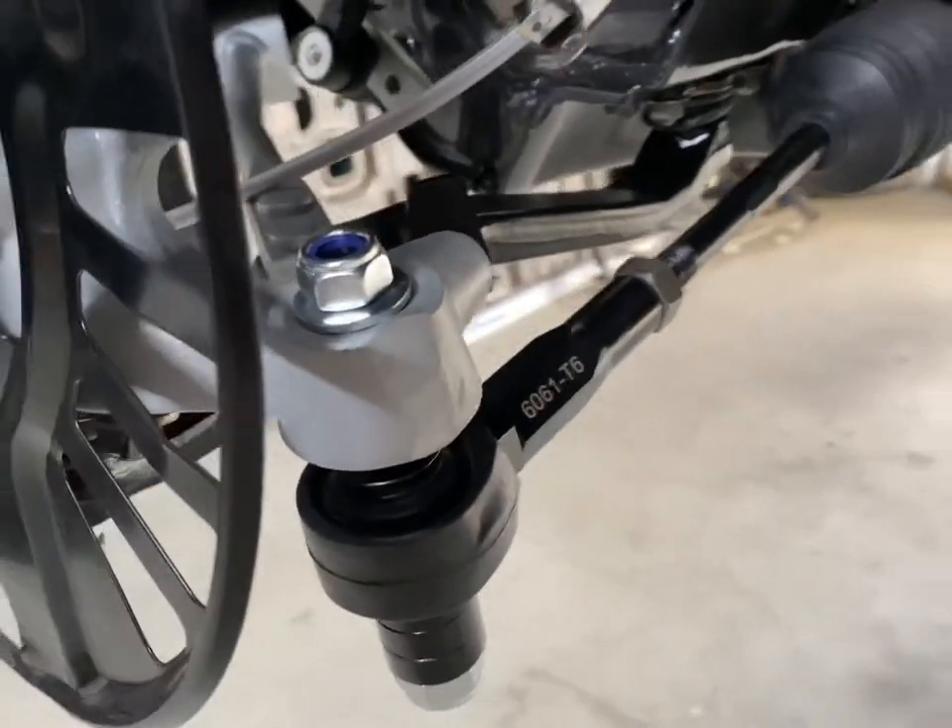Um, and I did get the, uh, tie rod ends on. Now, I haven't, uh, finalized that yet.